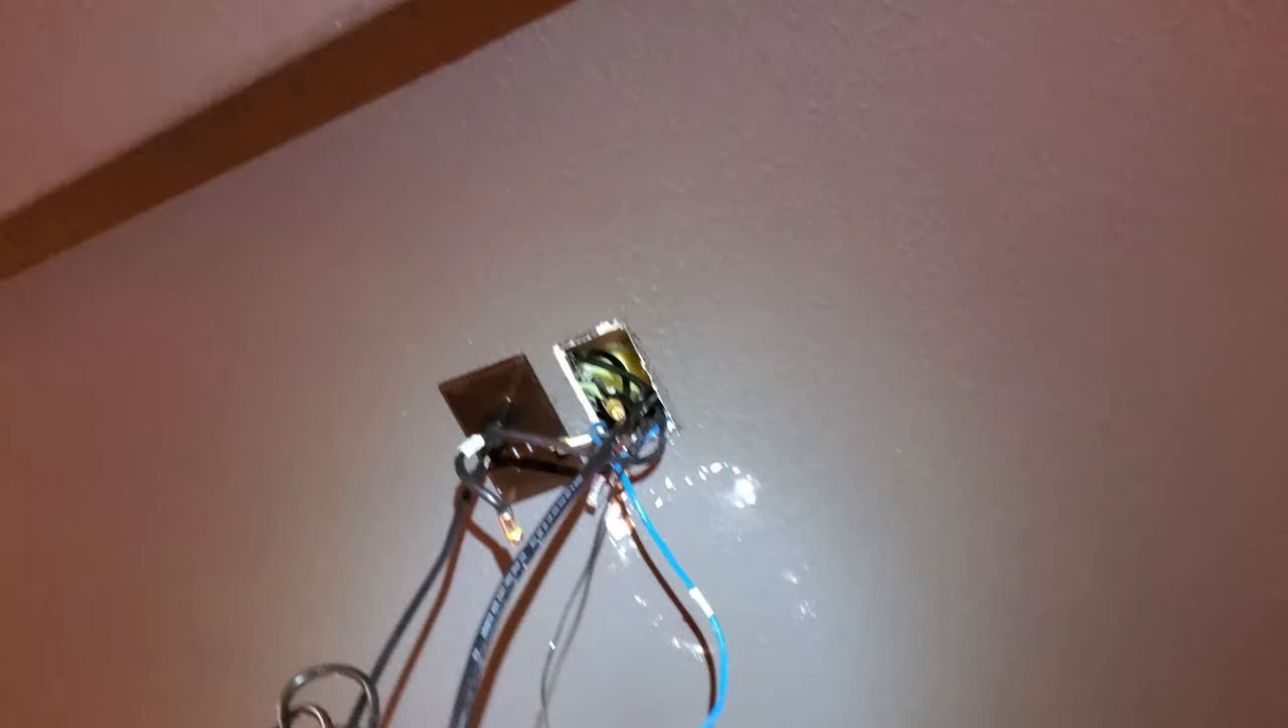All right, so we've got the old projector down. You can see some cables.